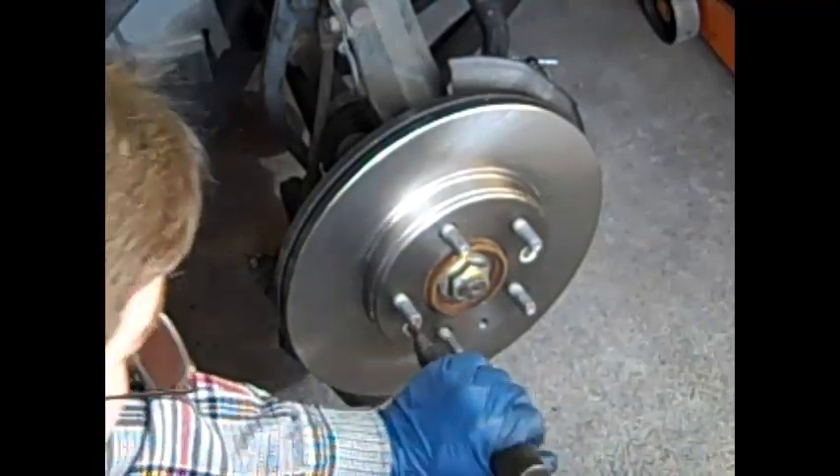I've slipped the new rotor on. They just slip right up there.